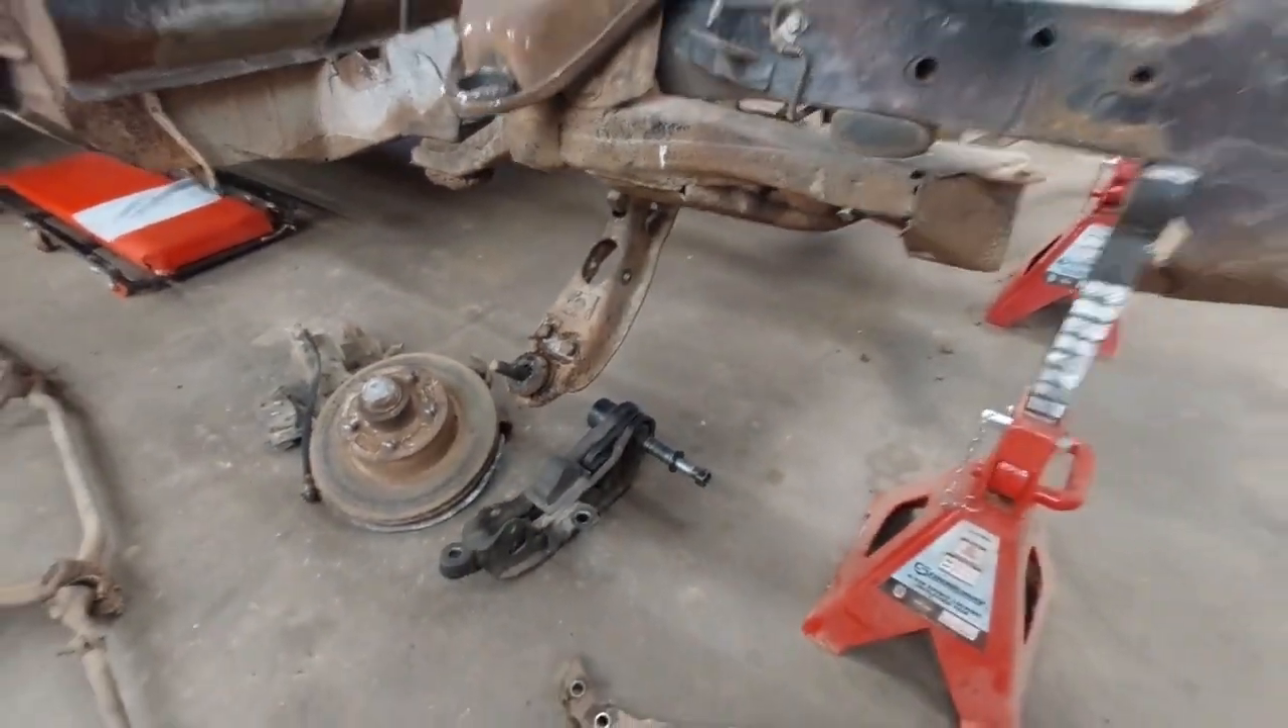The only thing i've got left to do is actually separate the control arms and drop them from the car.